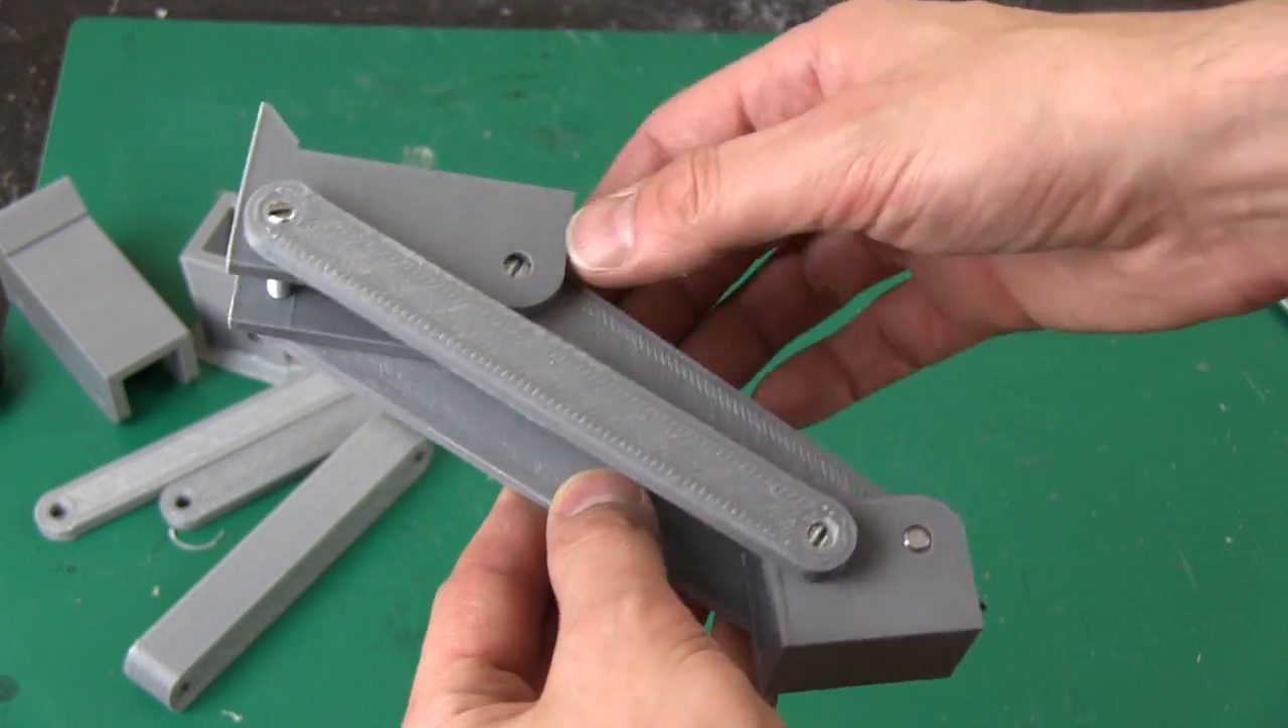Here are the parts of both arms and I've actually assembled one.